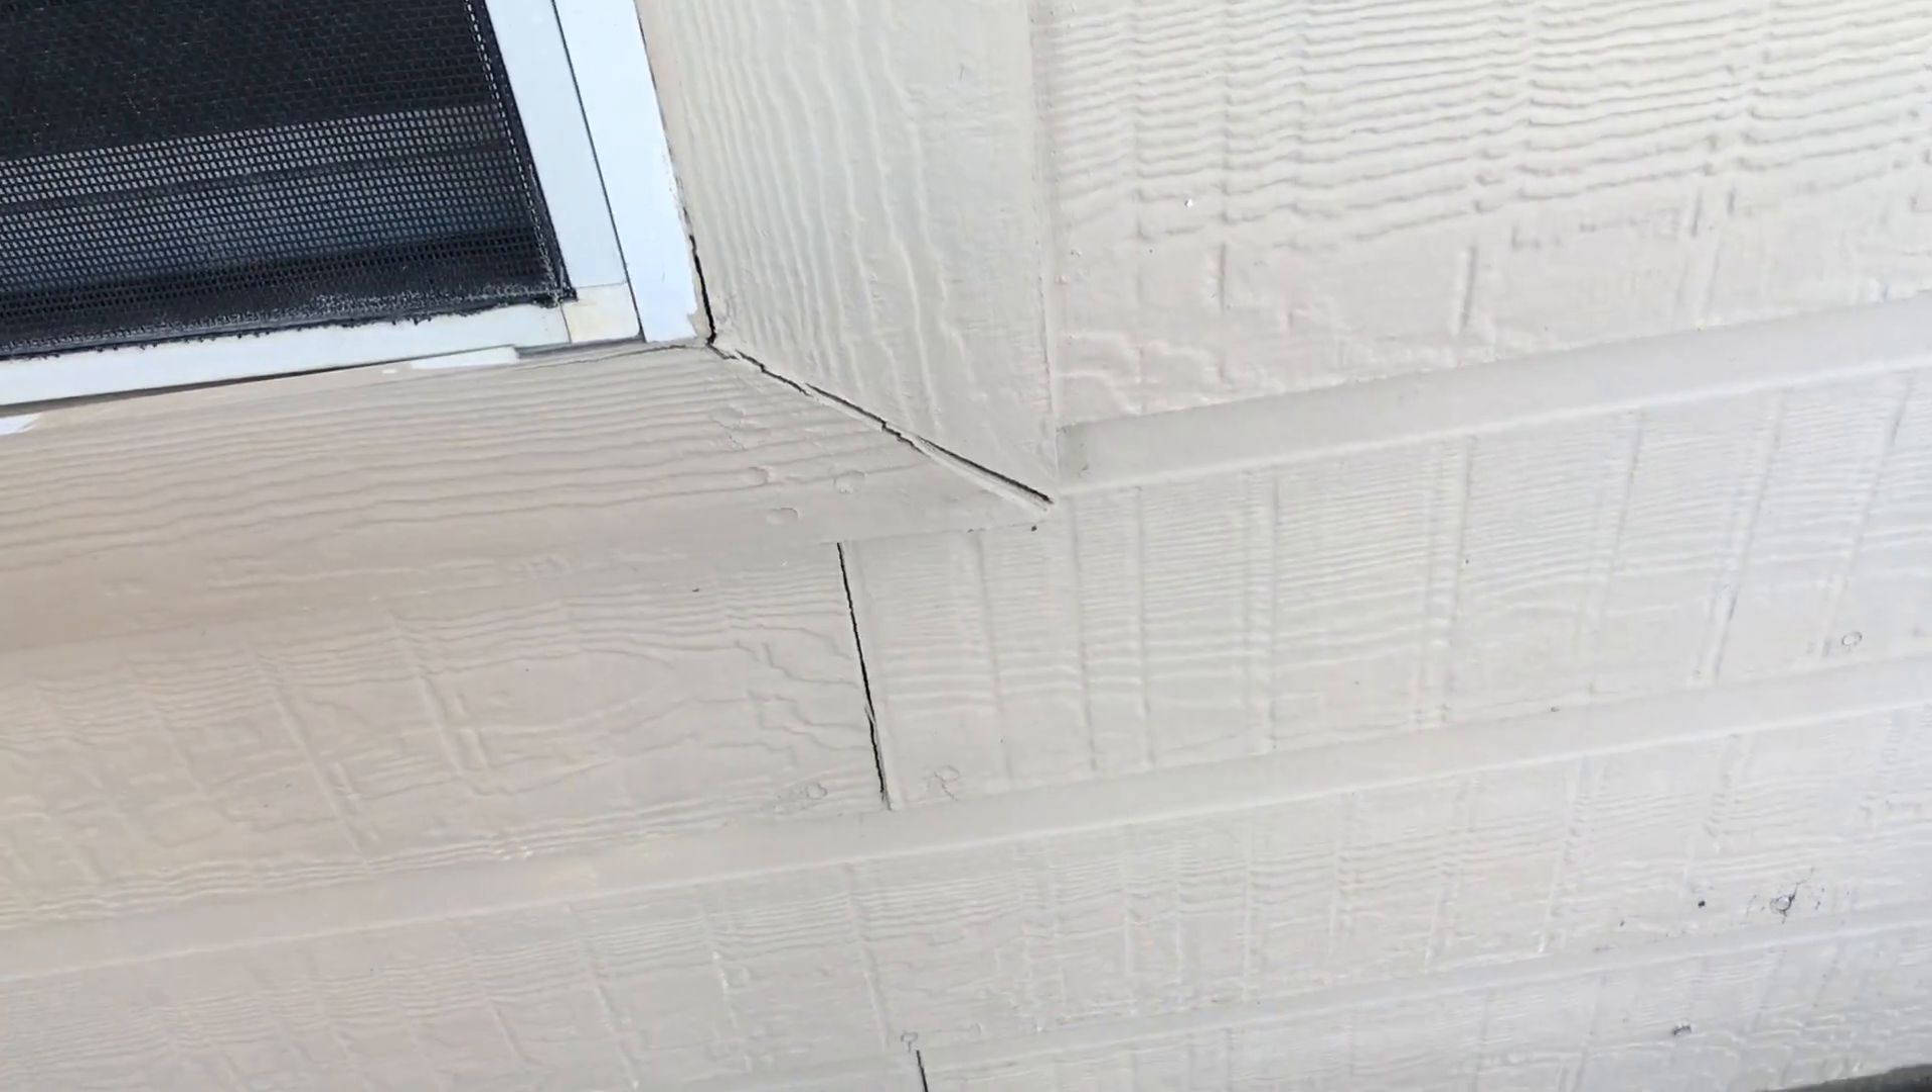Okay, so we've got gaps between the siding boards and the trim here.